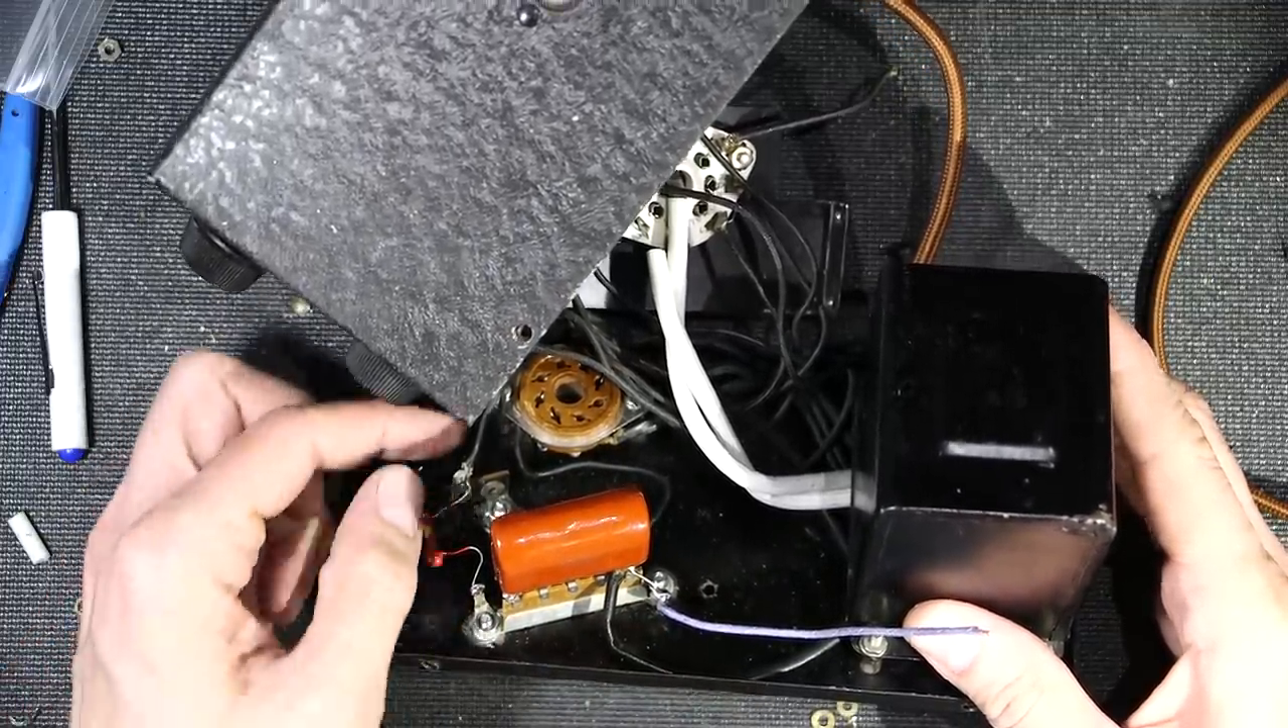I have the new capacitor mounted to the terminal tie strip.